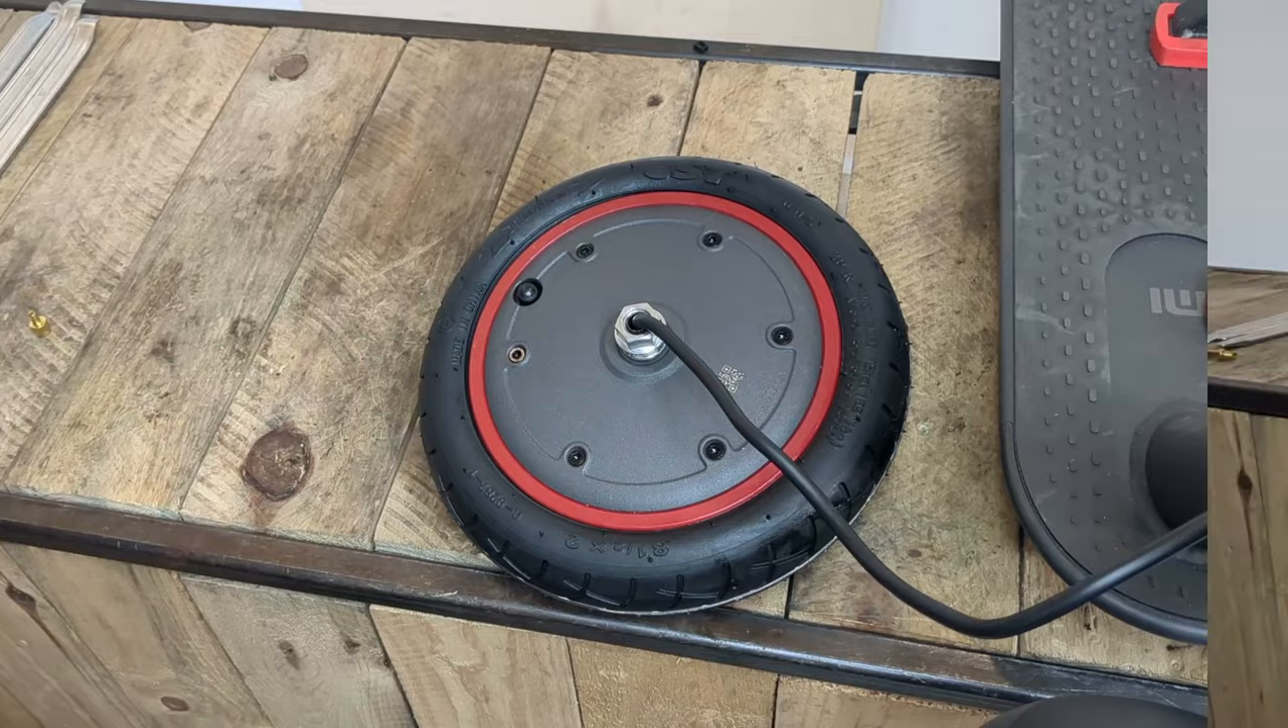Jetzt müssen wir nur noch das Vorderrad wieder an unserem Xiaomi Scooter befestigen.